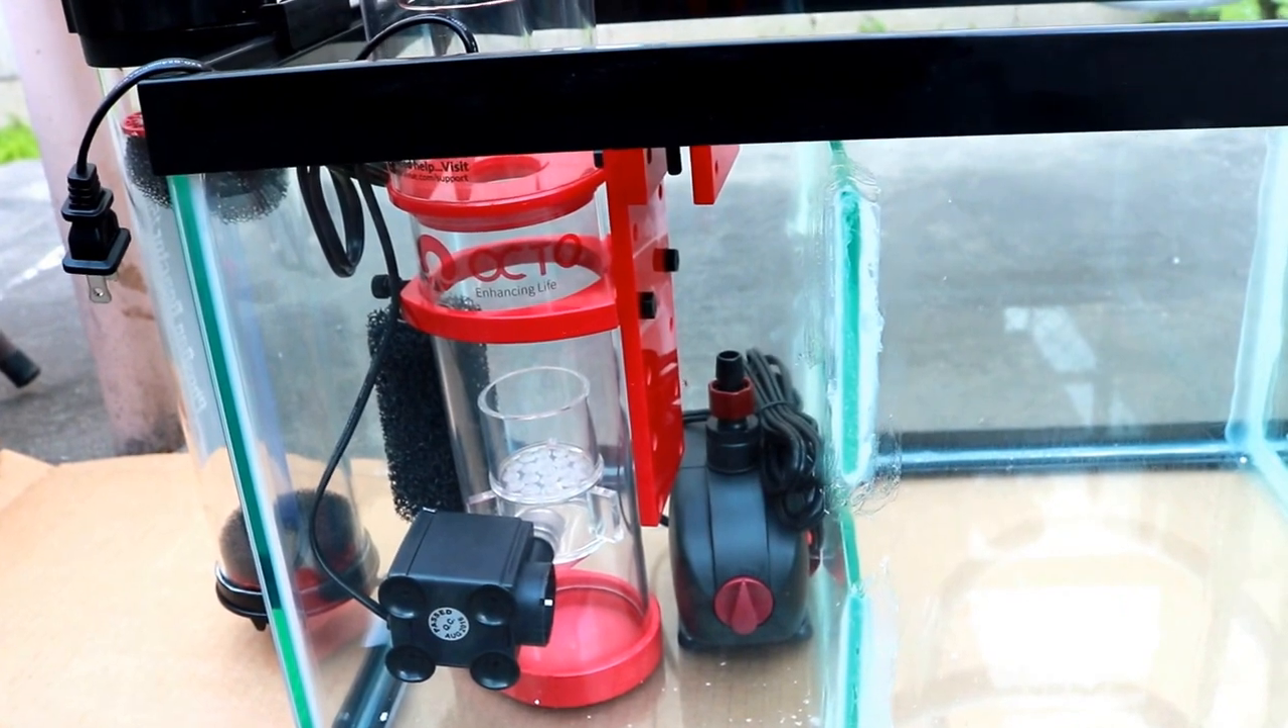The spacing worked out pretty fine as you can see the protein skimmer has space.